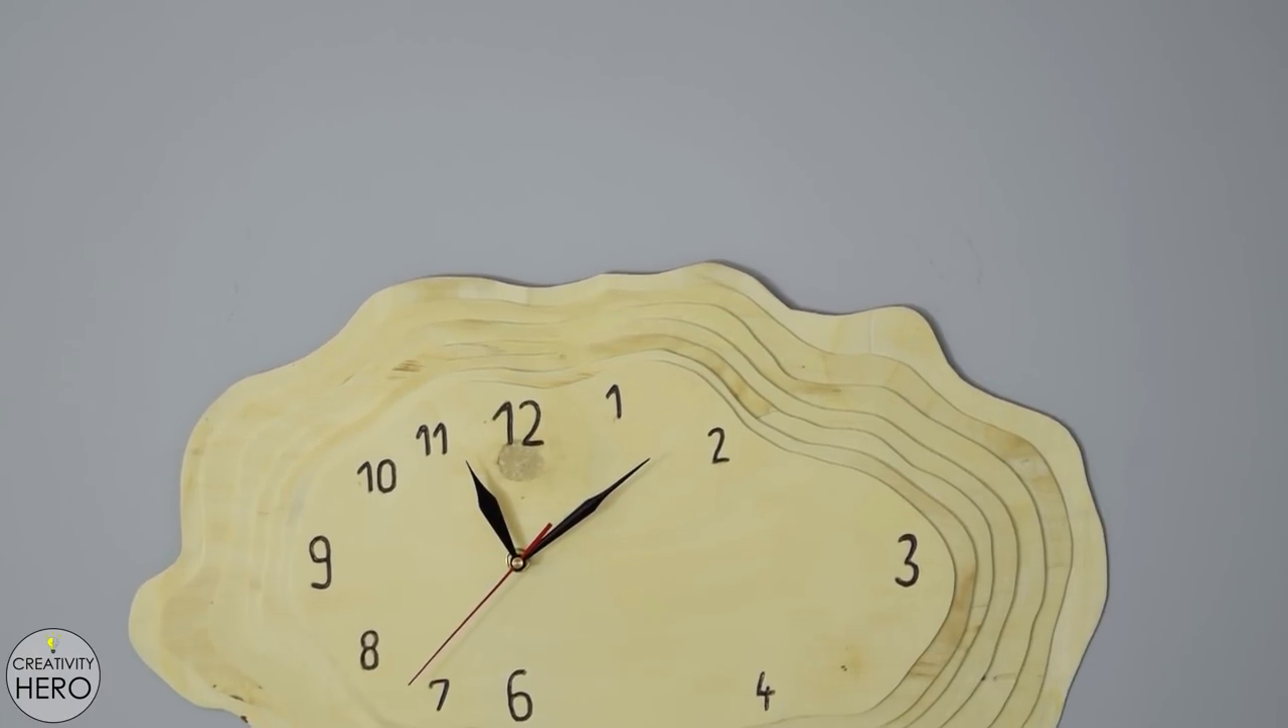Finally I mounted the clock on the wall and I'm done with this project.